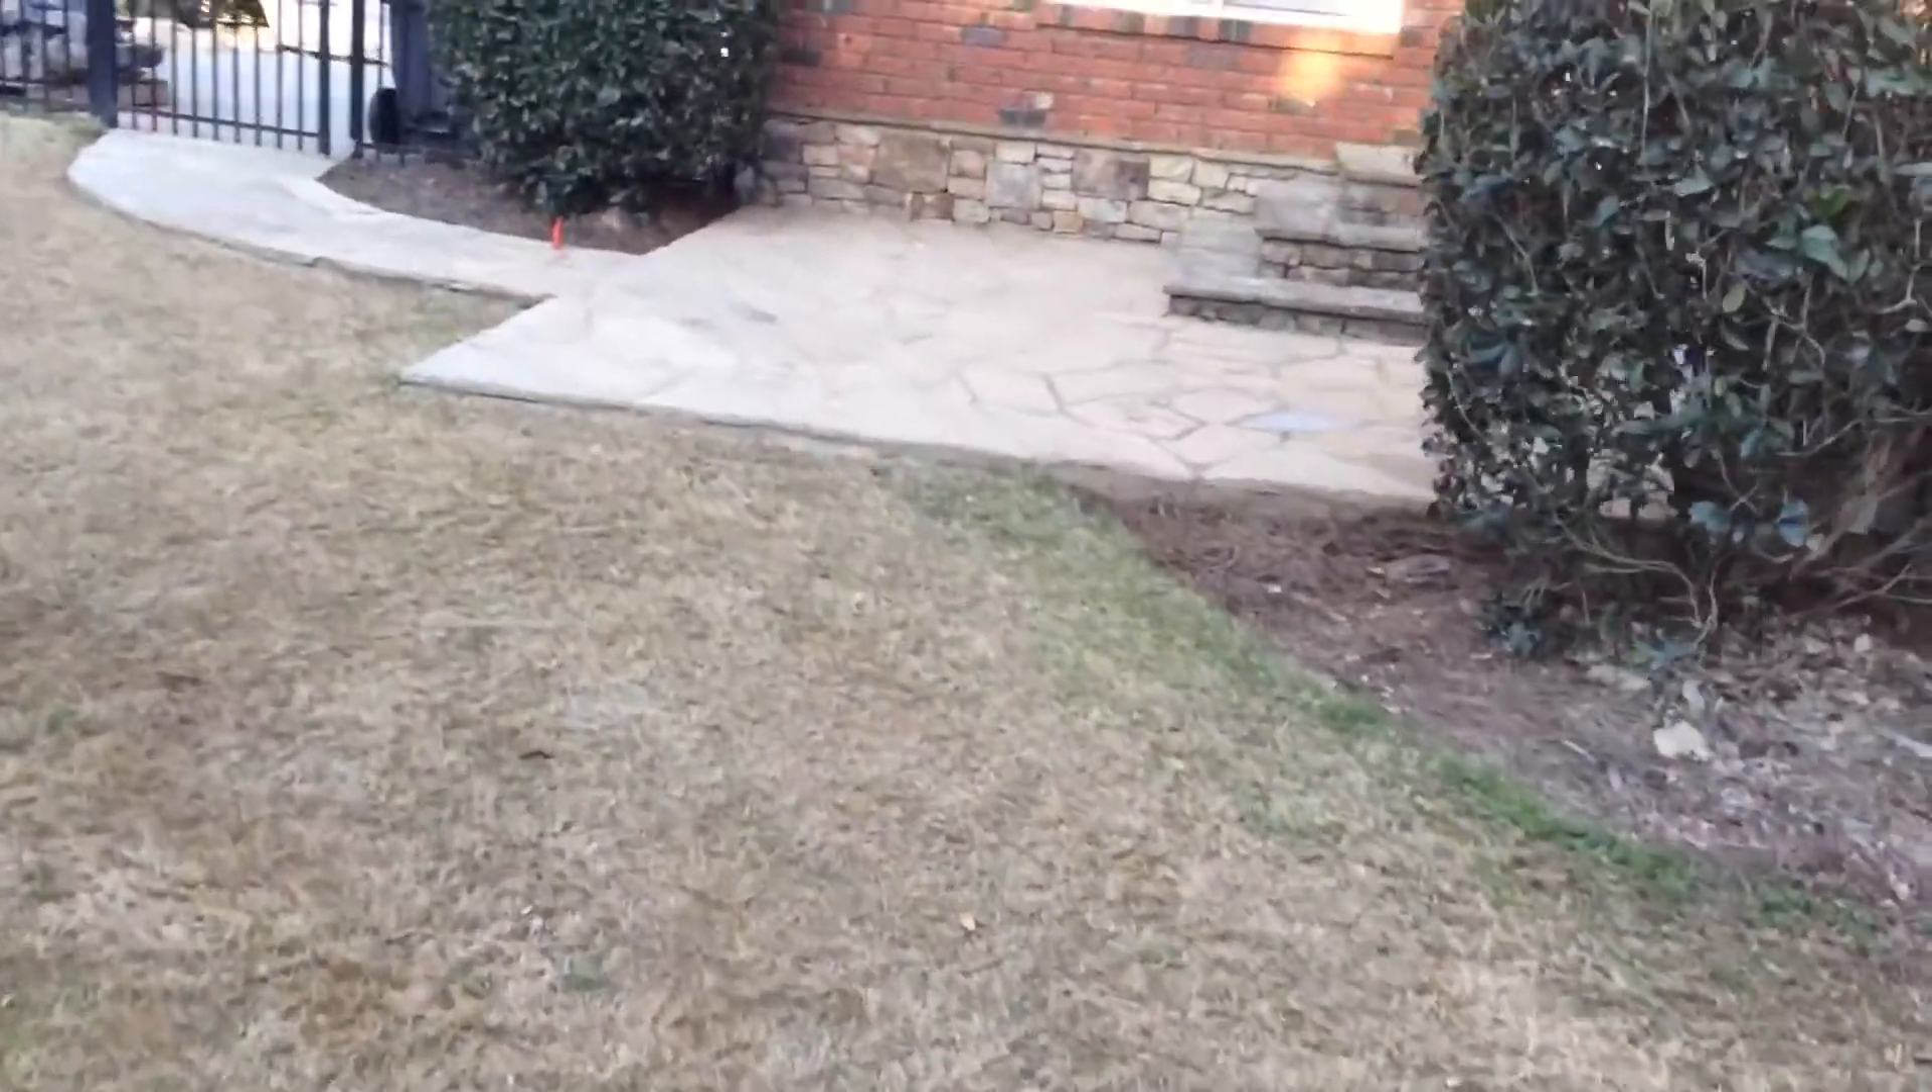And the stonework over here is complete.